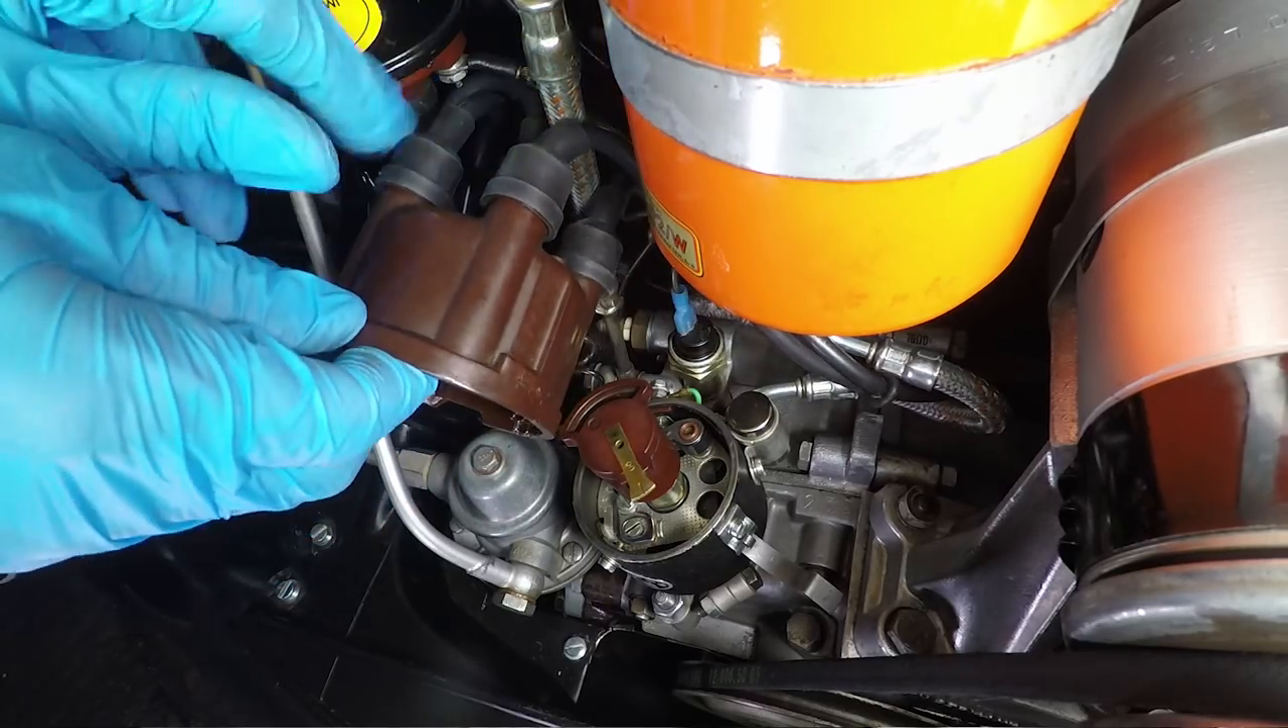Okay well all that's left is to put our distributor cap back on.